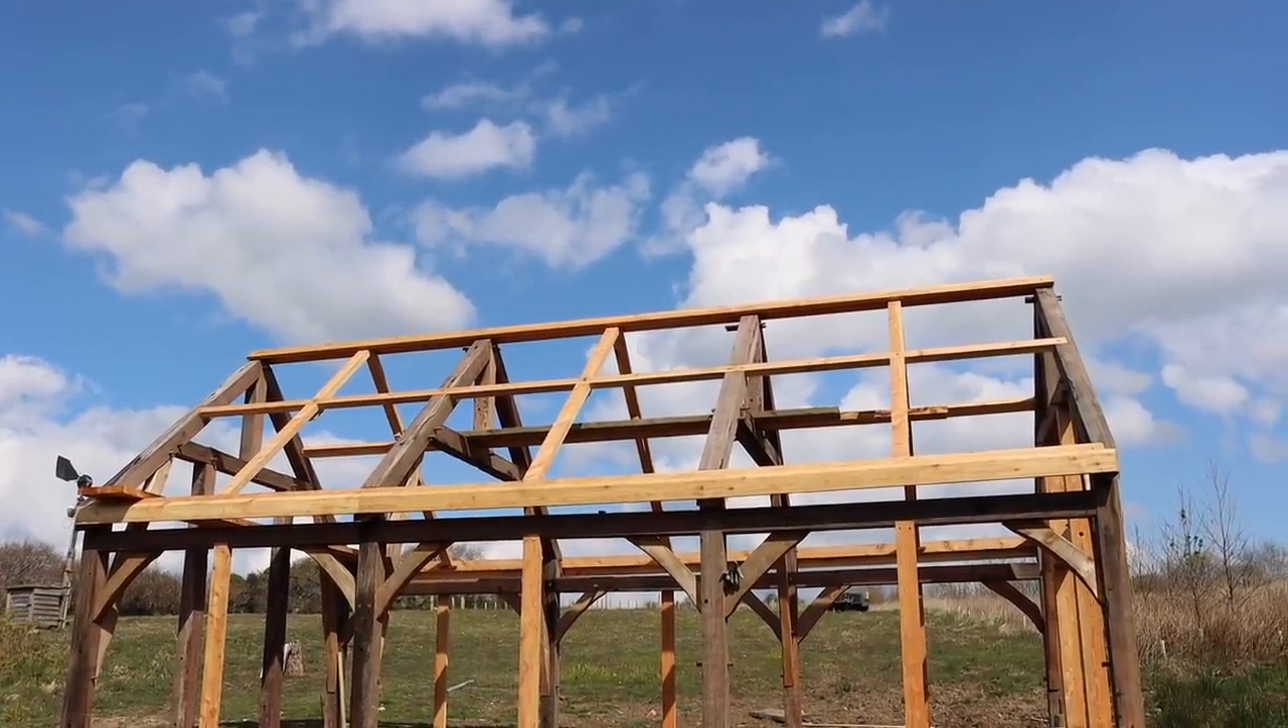Okay, so that is the roof timbers all up, really pleased with how it went and how it looks.